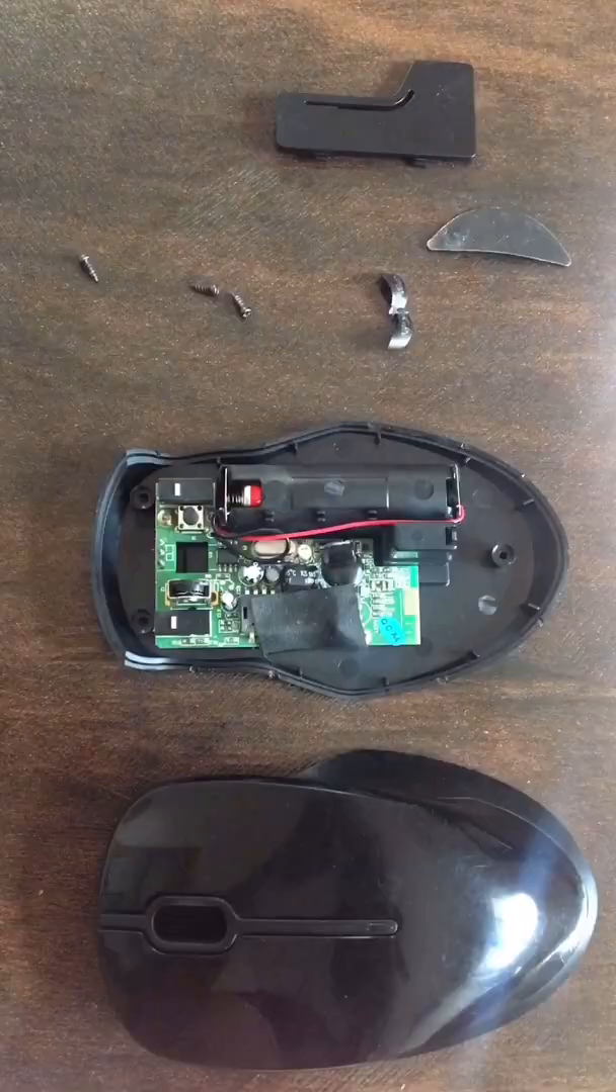This is how it looks once the mouse is opened up.